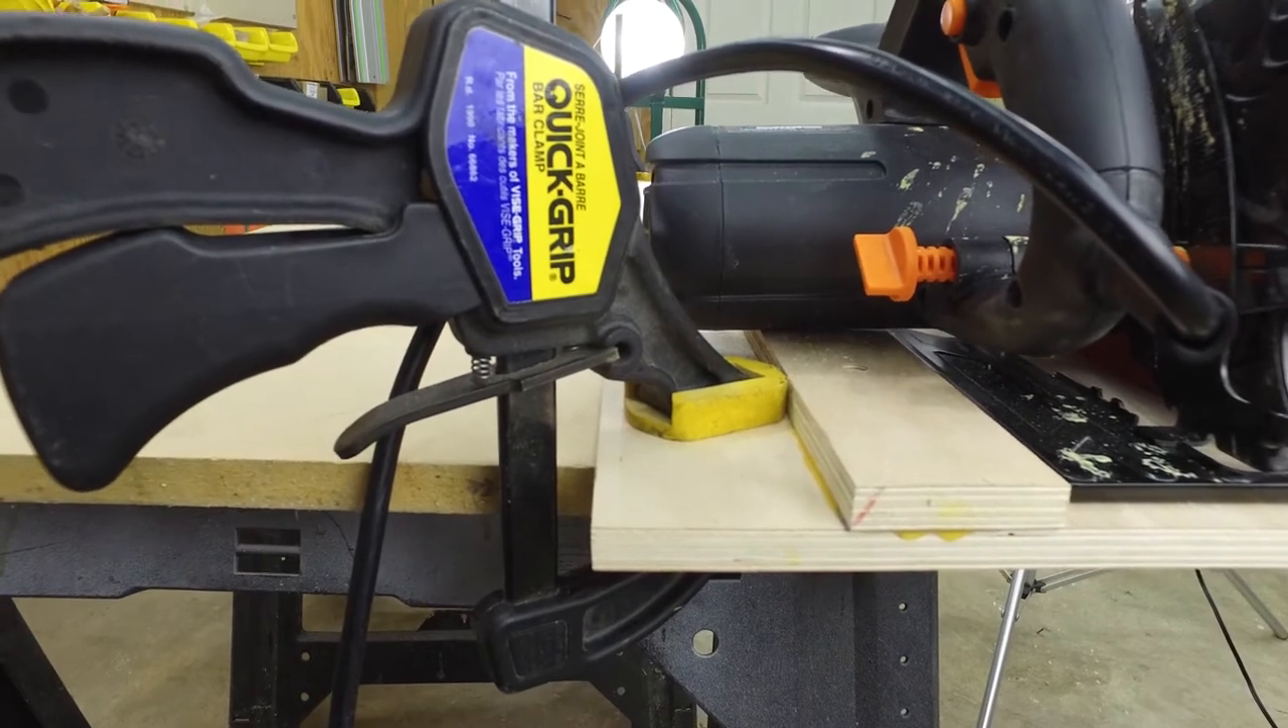I've got it clamped up and you can tell that there's not enough clearance for my saw to slide on by the clamp.